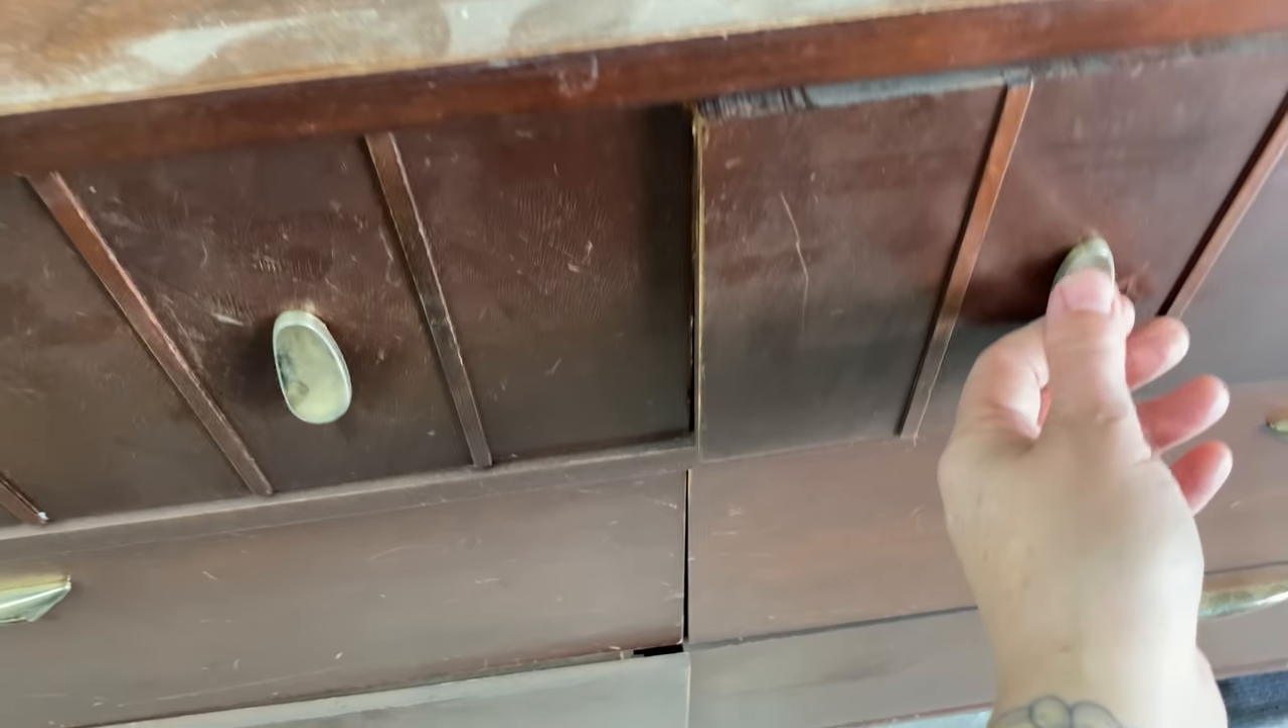Another issue is that the drawers don't seem to be lining up. I'm going to see here they're just banging into each other.